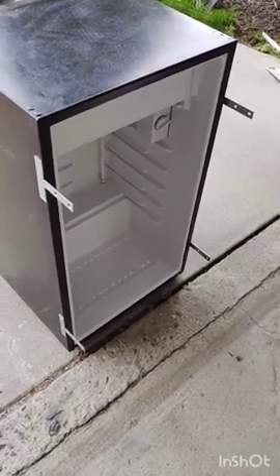Okay, you can see I've got the brackets on and I used screws and just a touch of Gorilla Glue.